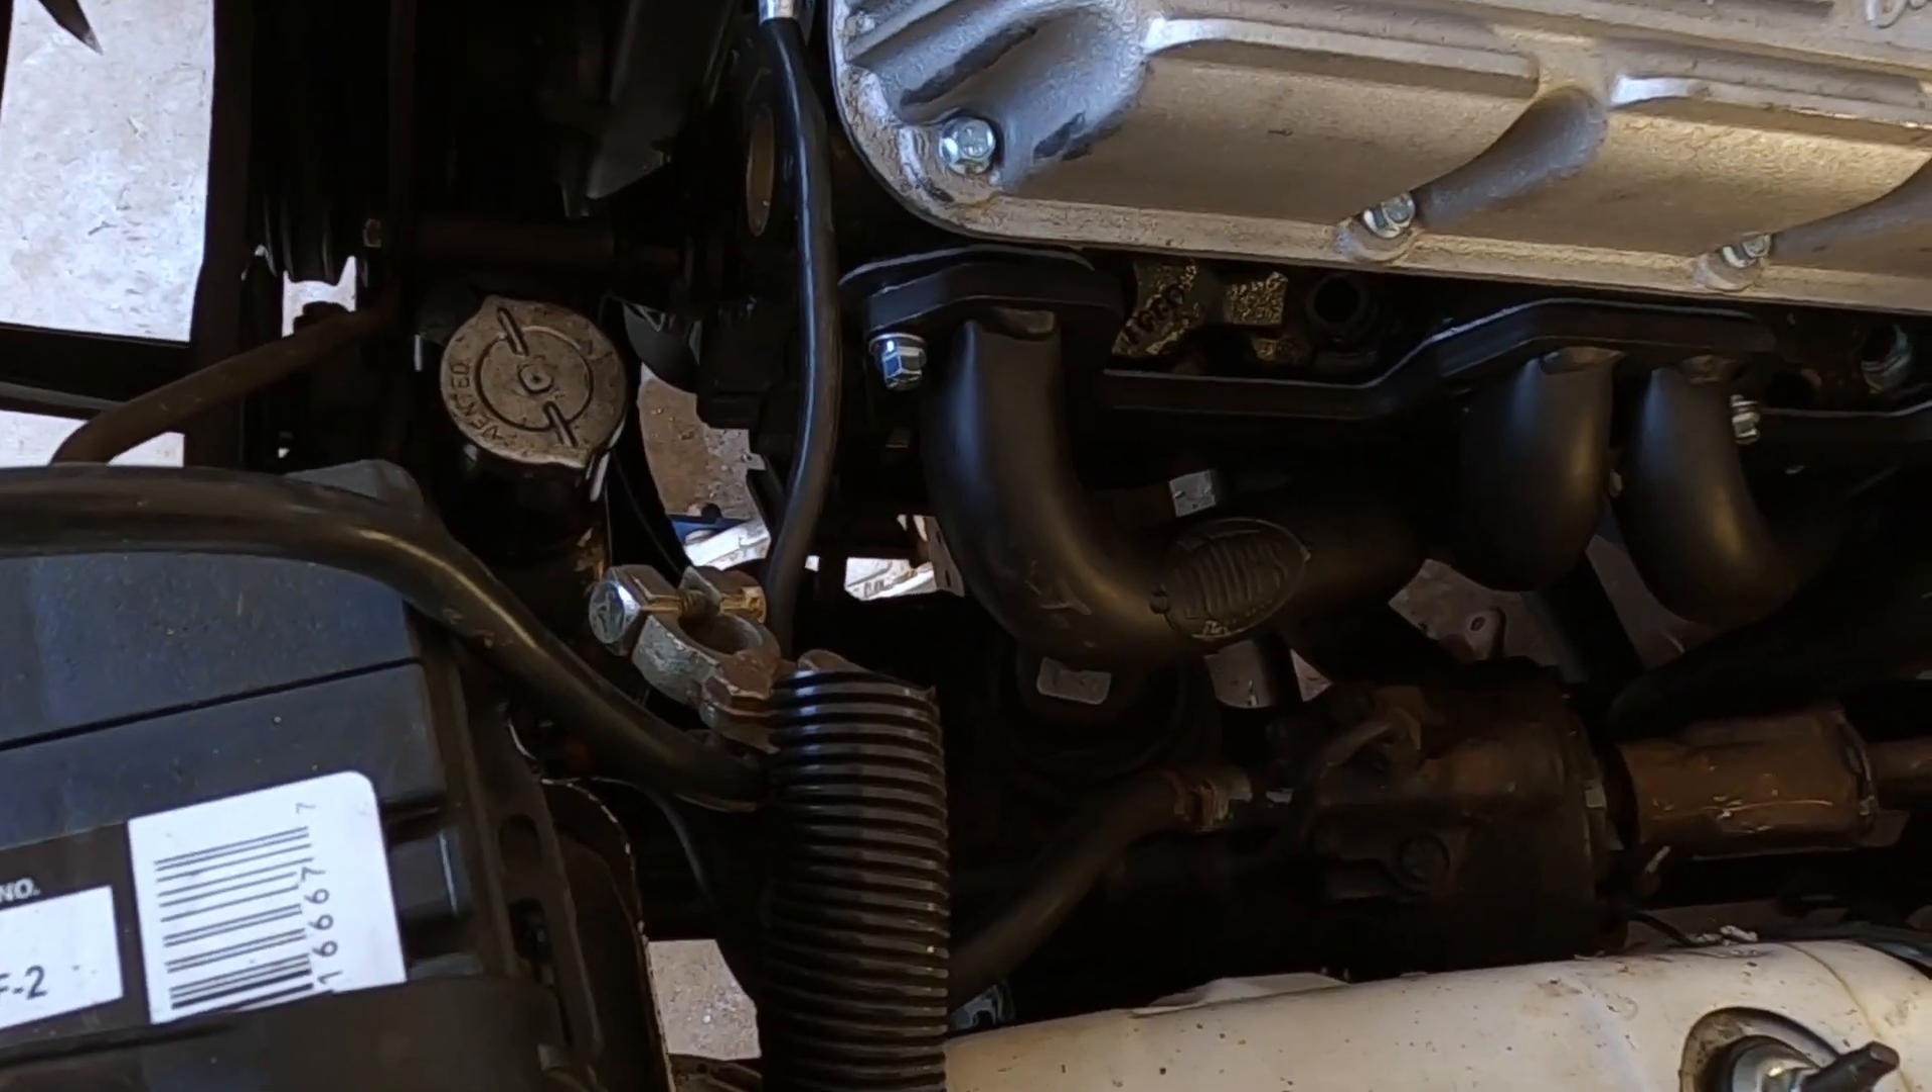First set of headers is on obviously driver's side.